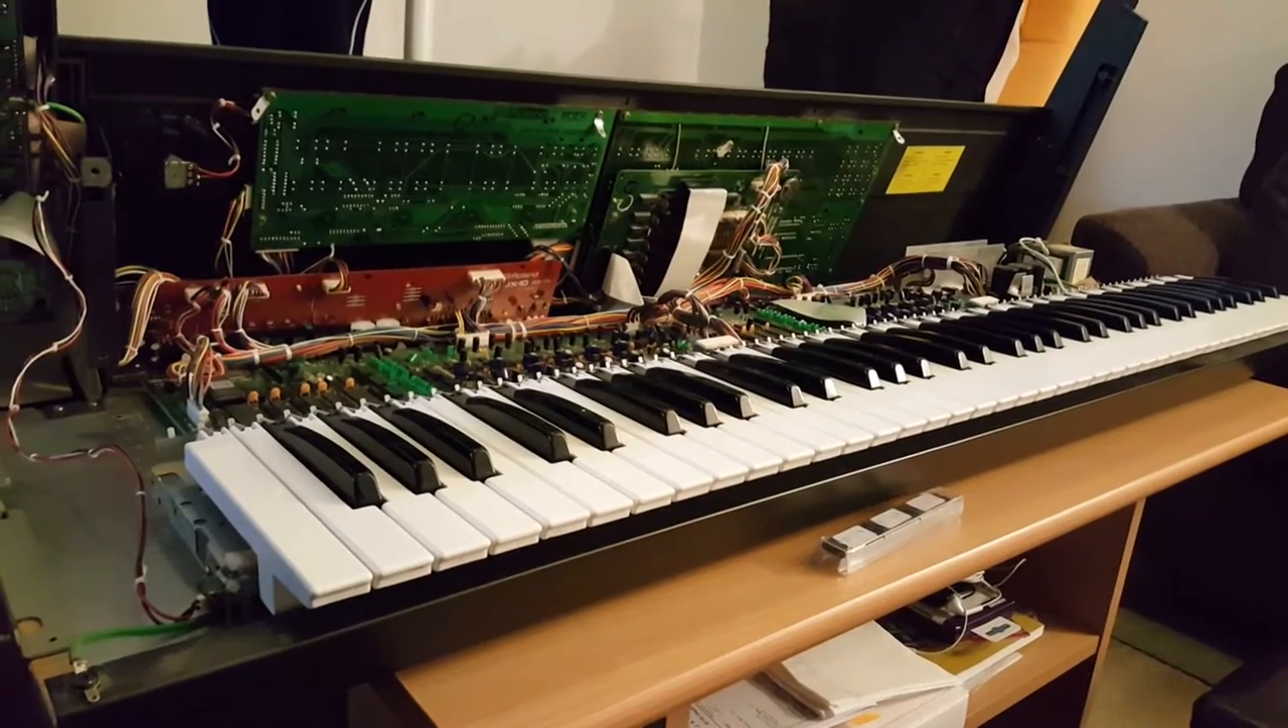As you can see I've already opened the case.